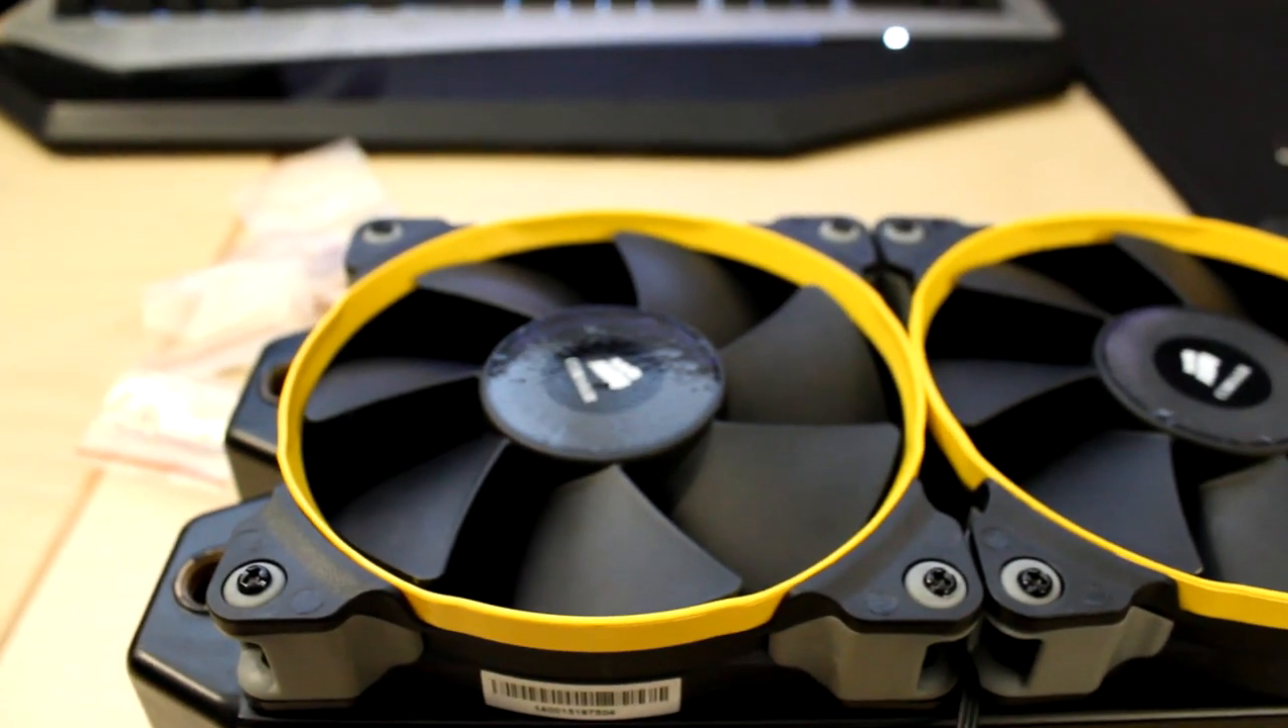So you can see I used the black screws from the EK rad right there.